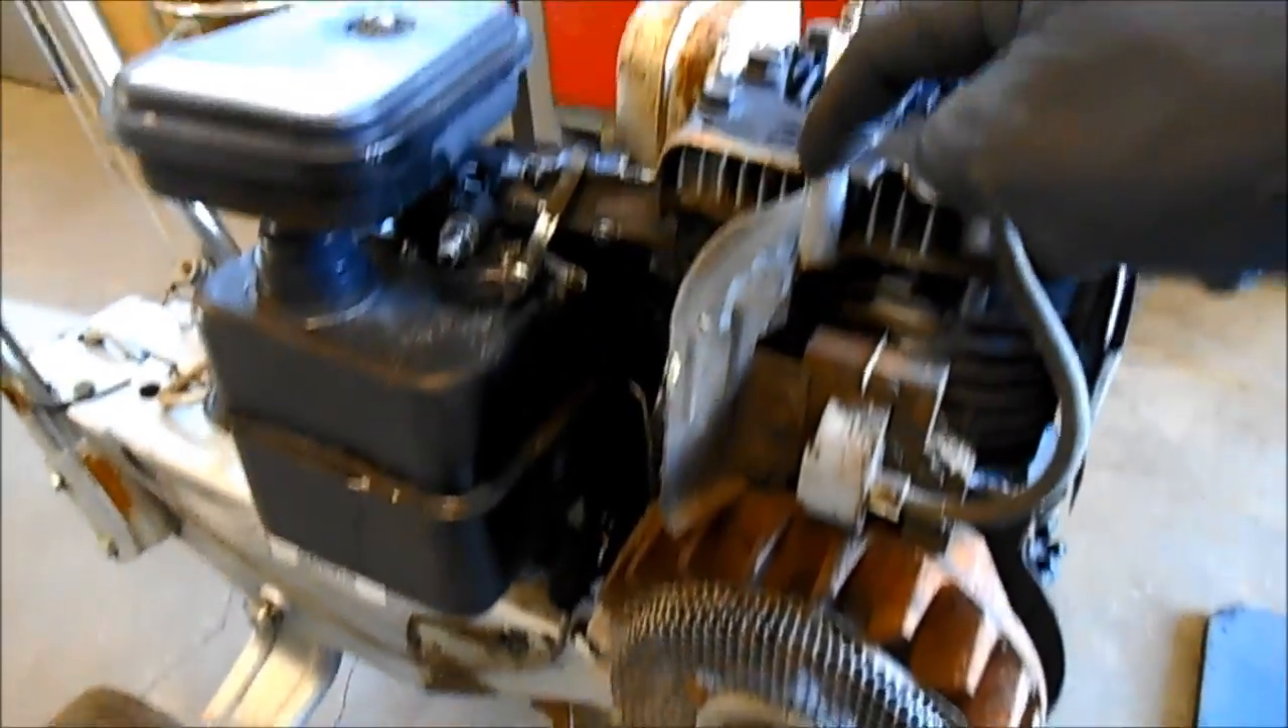Okay guys, we have the cover off the motor.